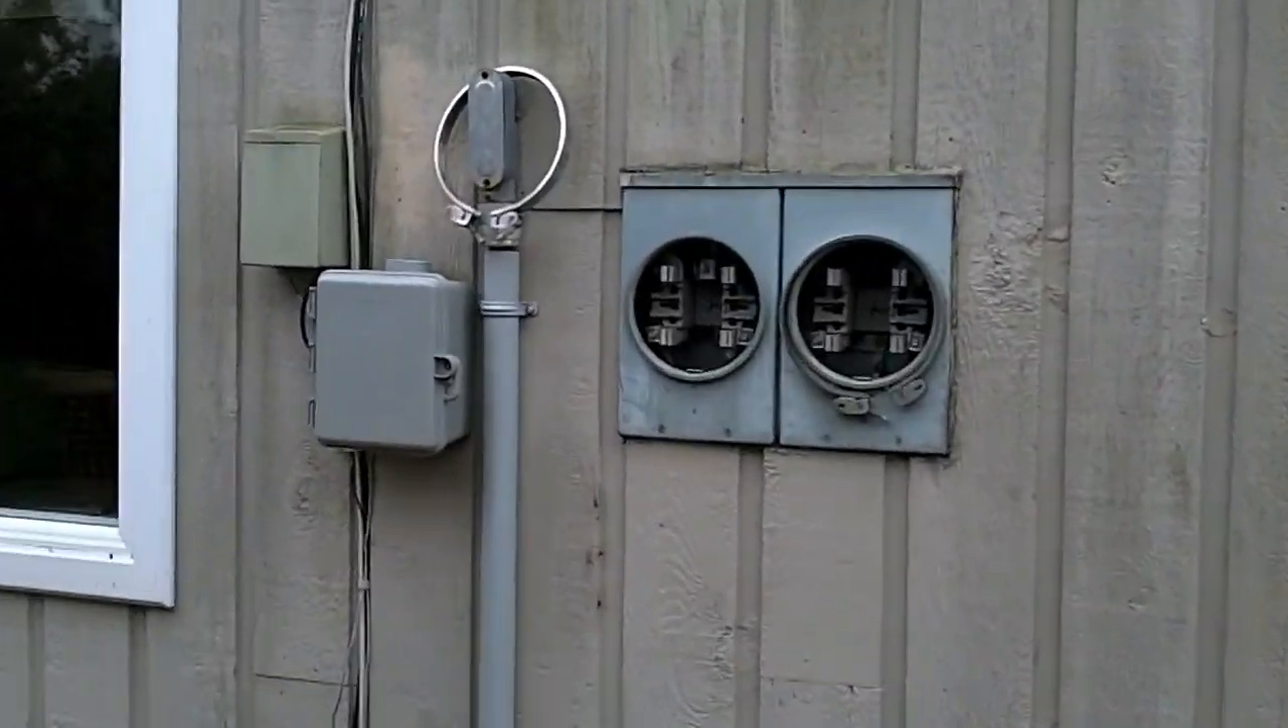The meters have all been removed.